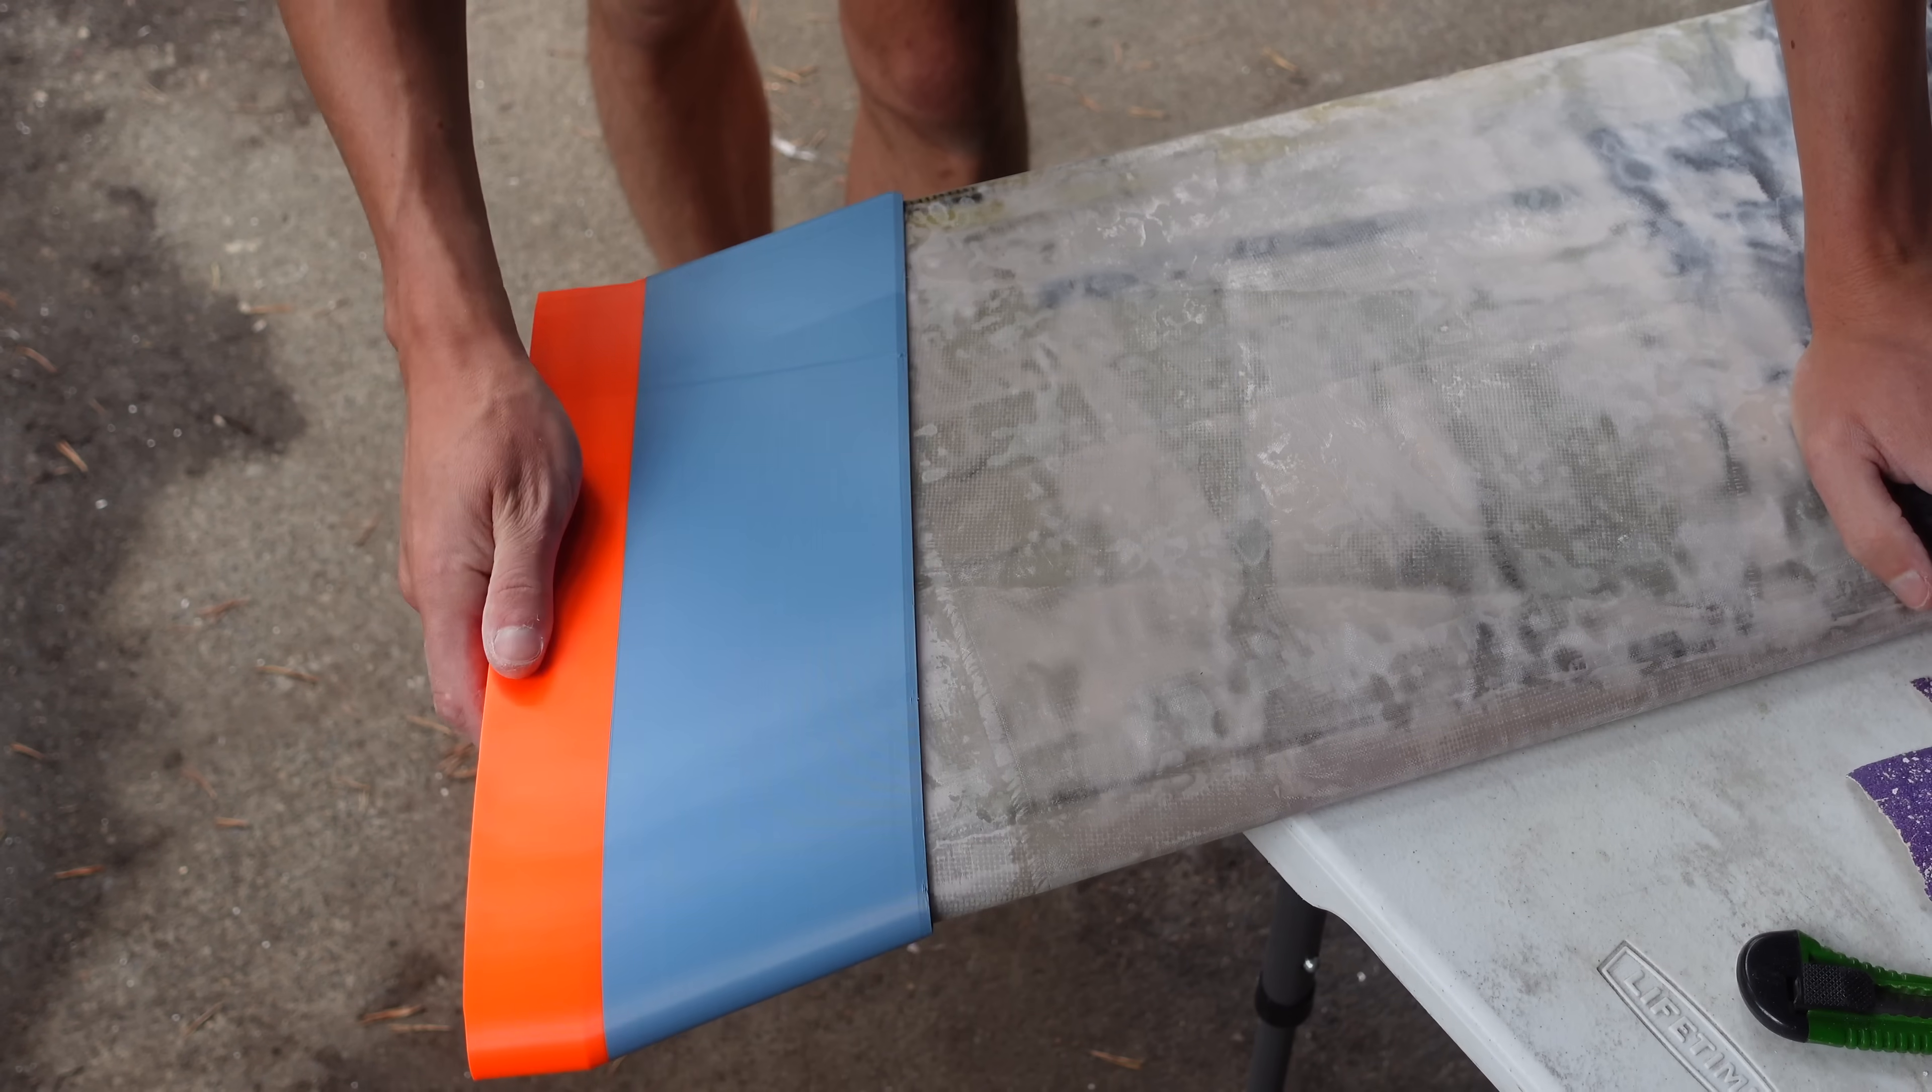I 3D printed some sleeves out of PETG, and these slide right over the root of the wing.